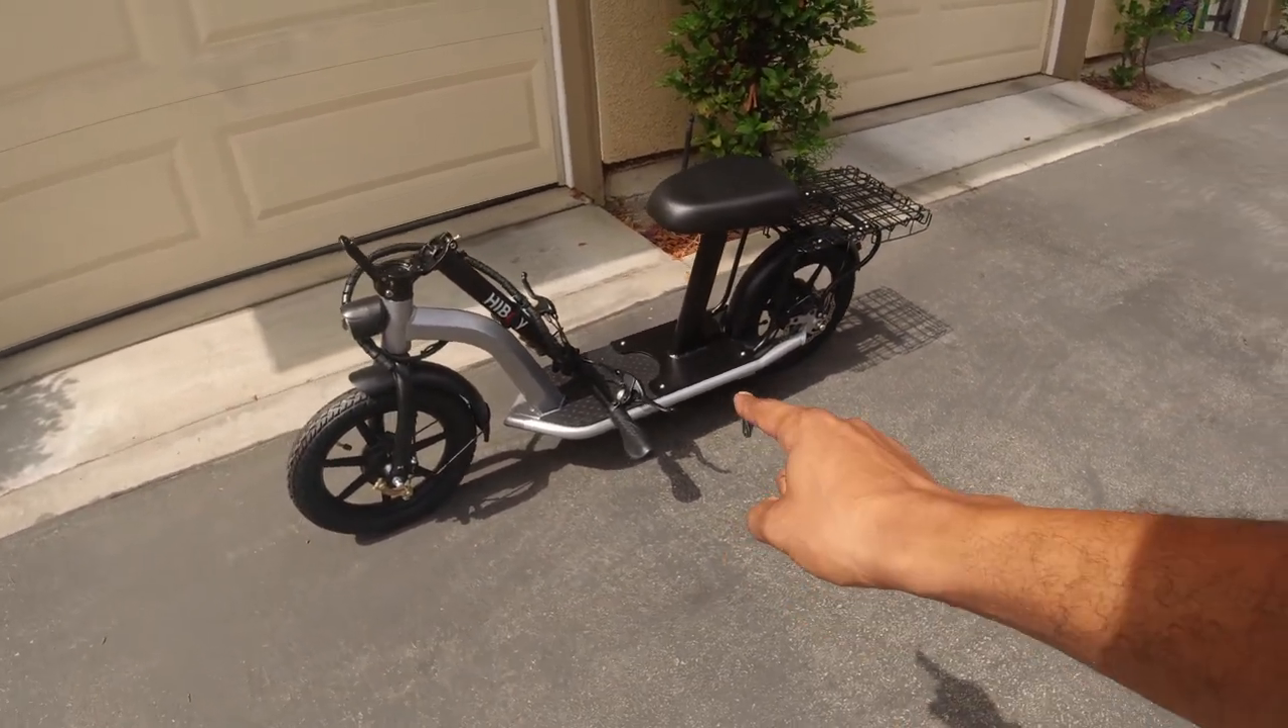Here is the bike slash scooter fully assembled. Check it out.